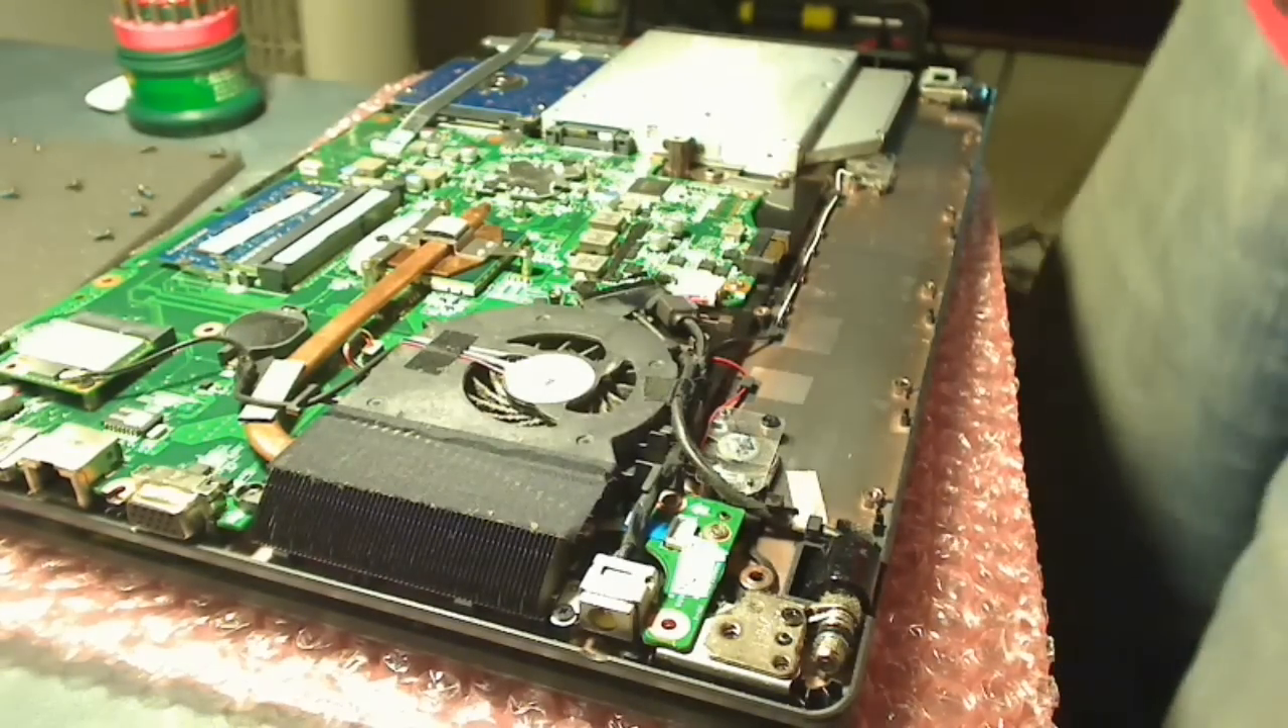The plastic is off and that's the CPU fan.